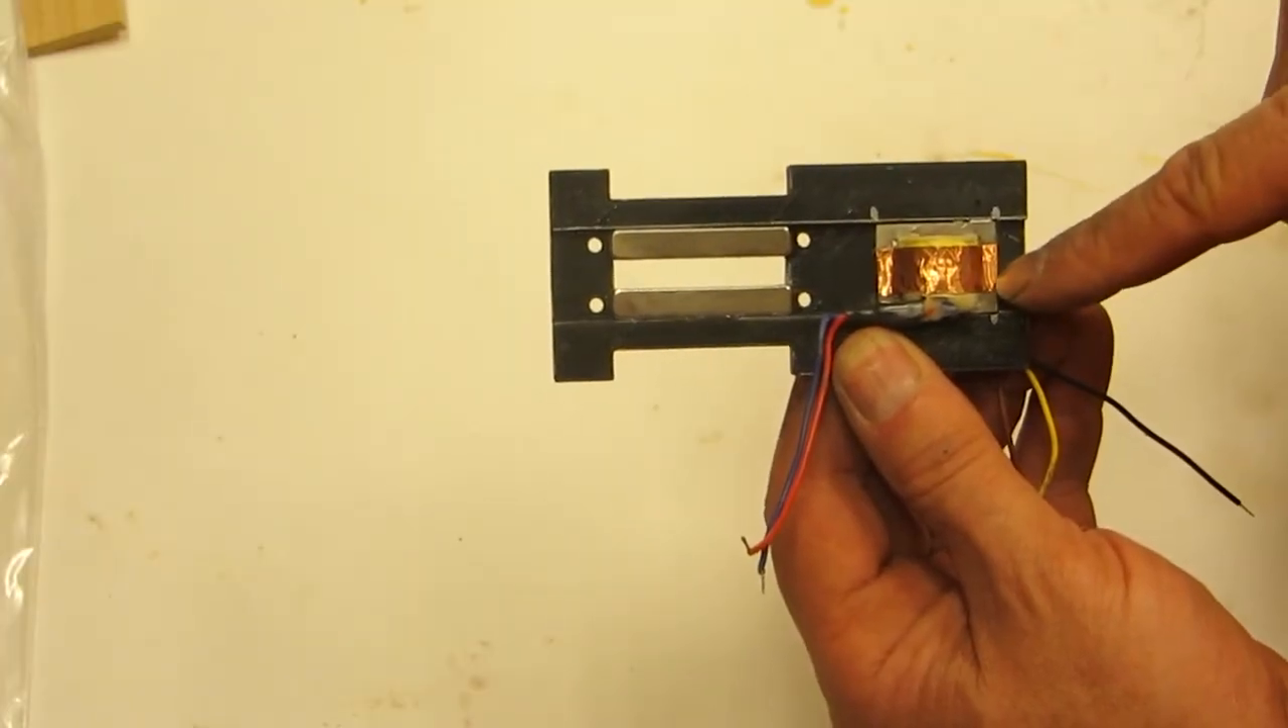We've got our magnets in place. We've got our transformer glued in.